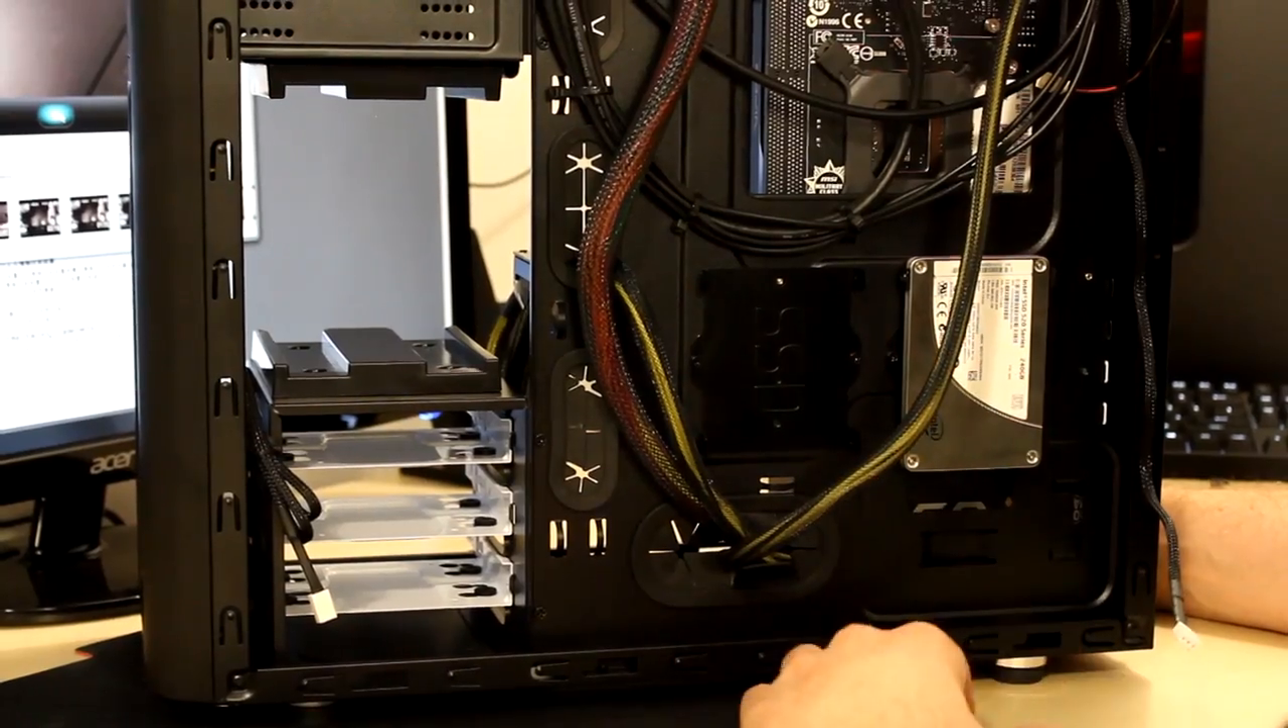The SSD is now mounted on the back of the motherboard tray.